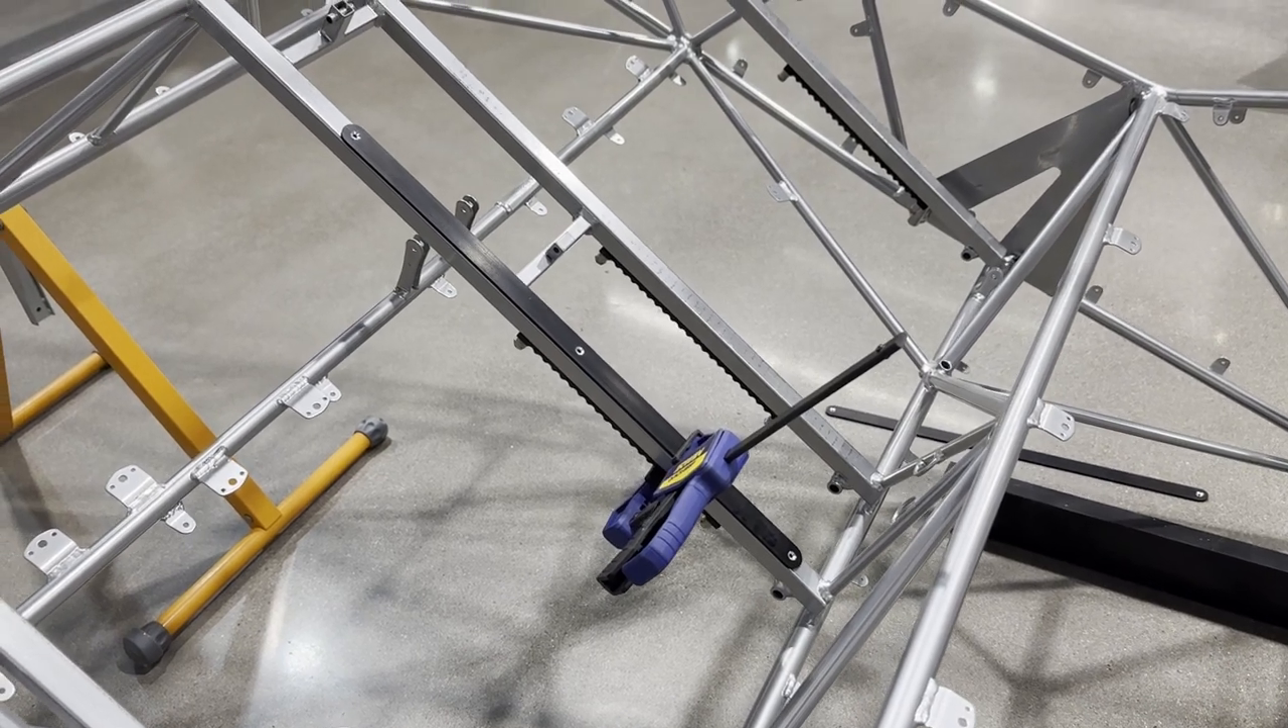Just got the rail plate clamped. That's the position.